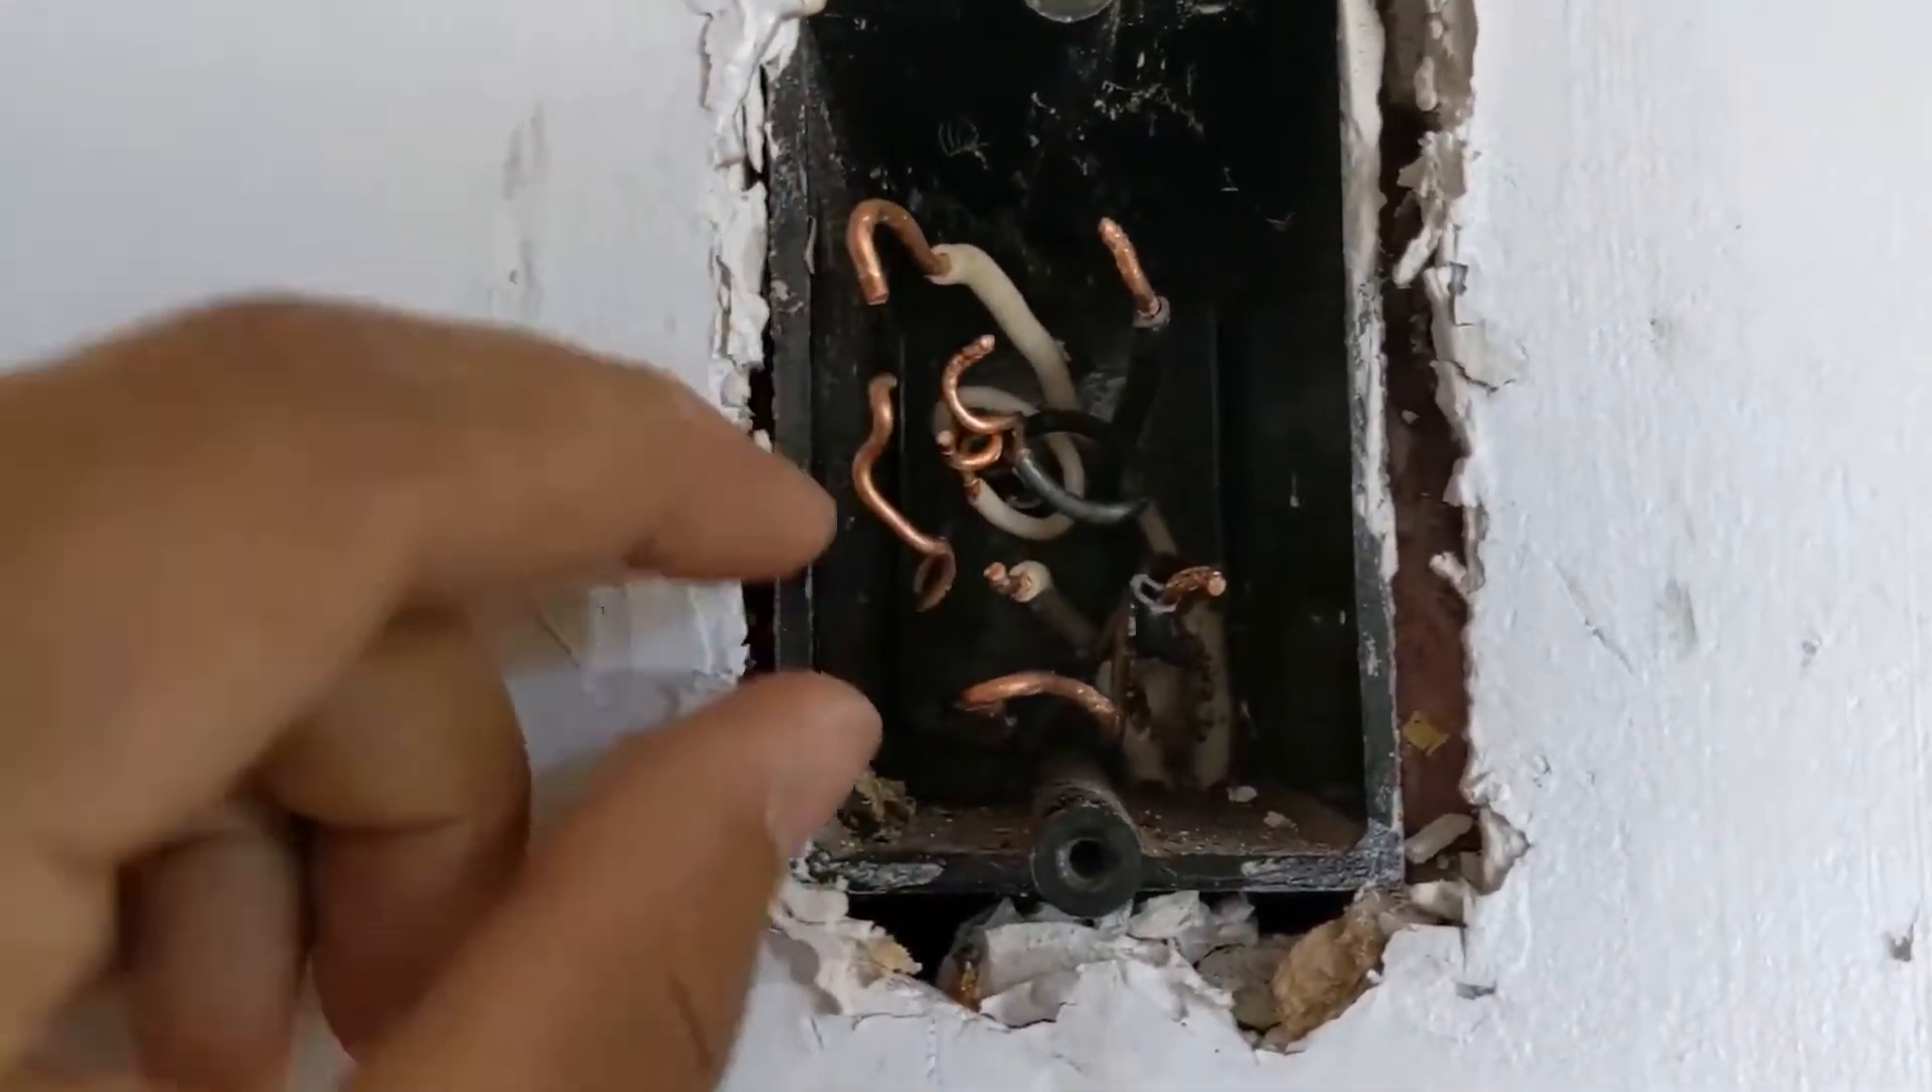All right, so I've removed the outlet and also separated the wires.